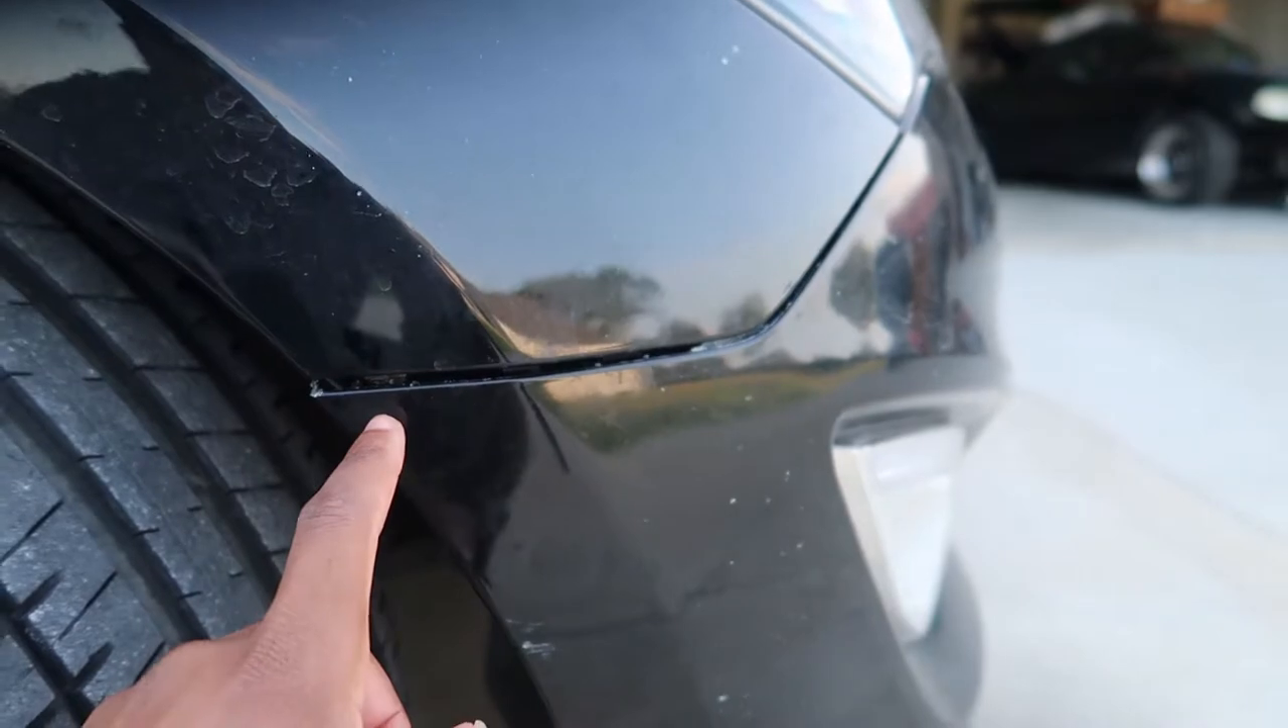And the bumper came out semi-good. It's still a little gap right here. And it looks kind of funky in there.